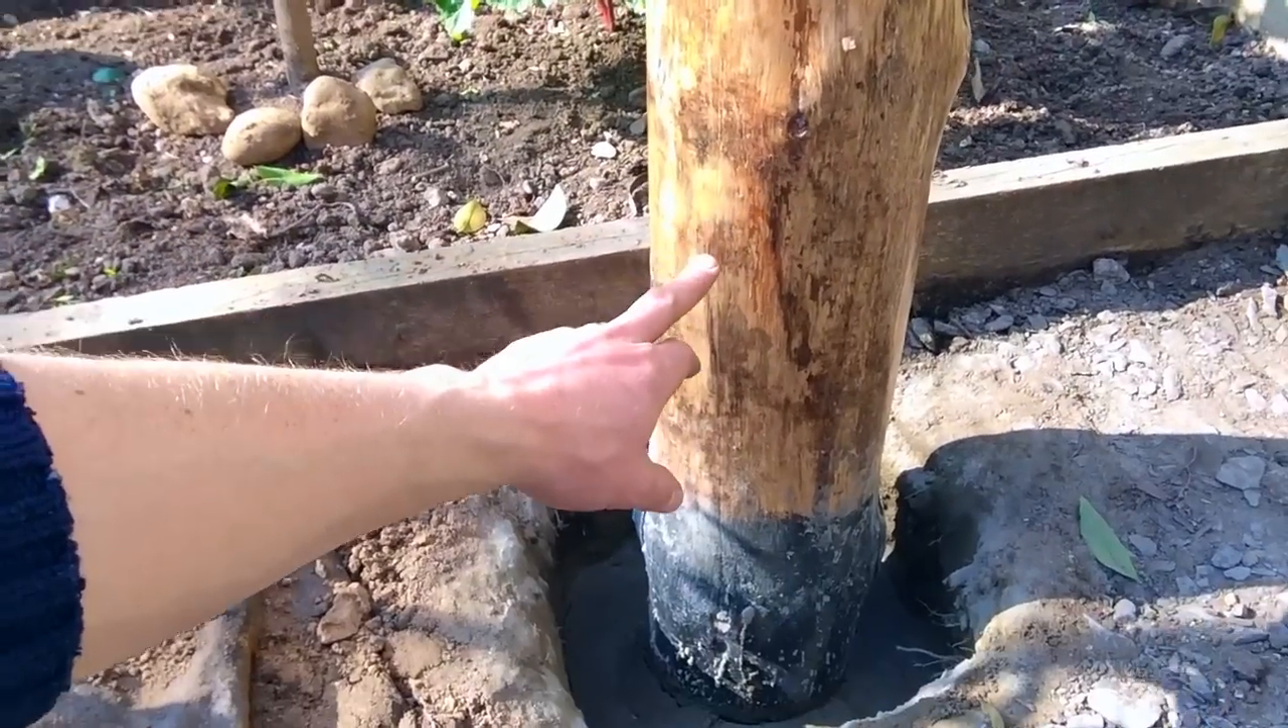There's the first post in the ground there.